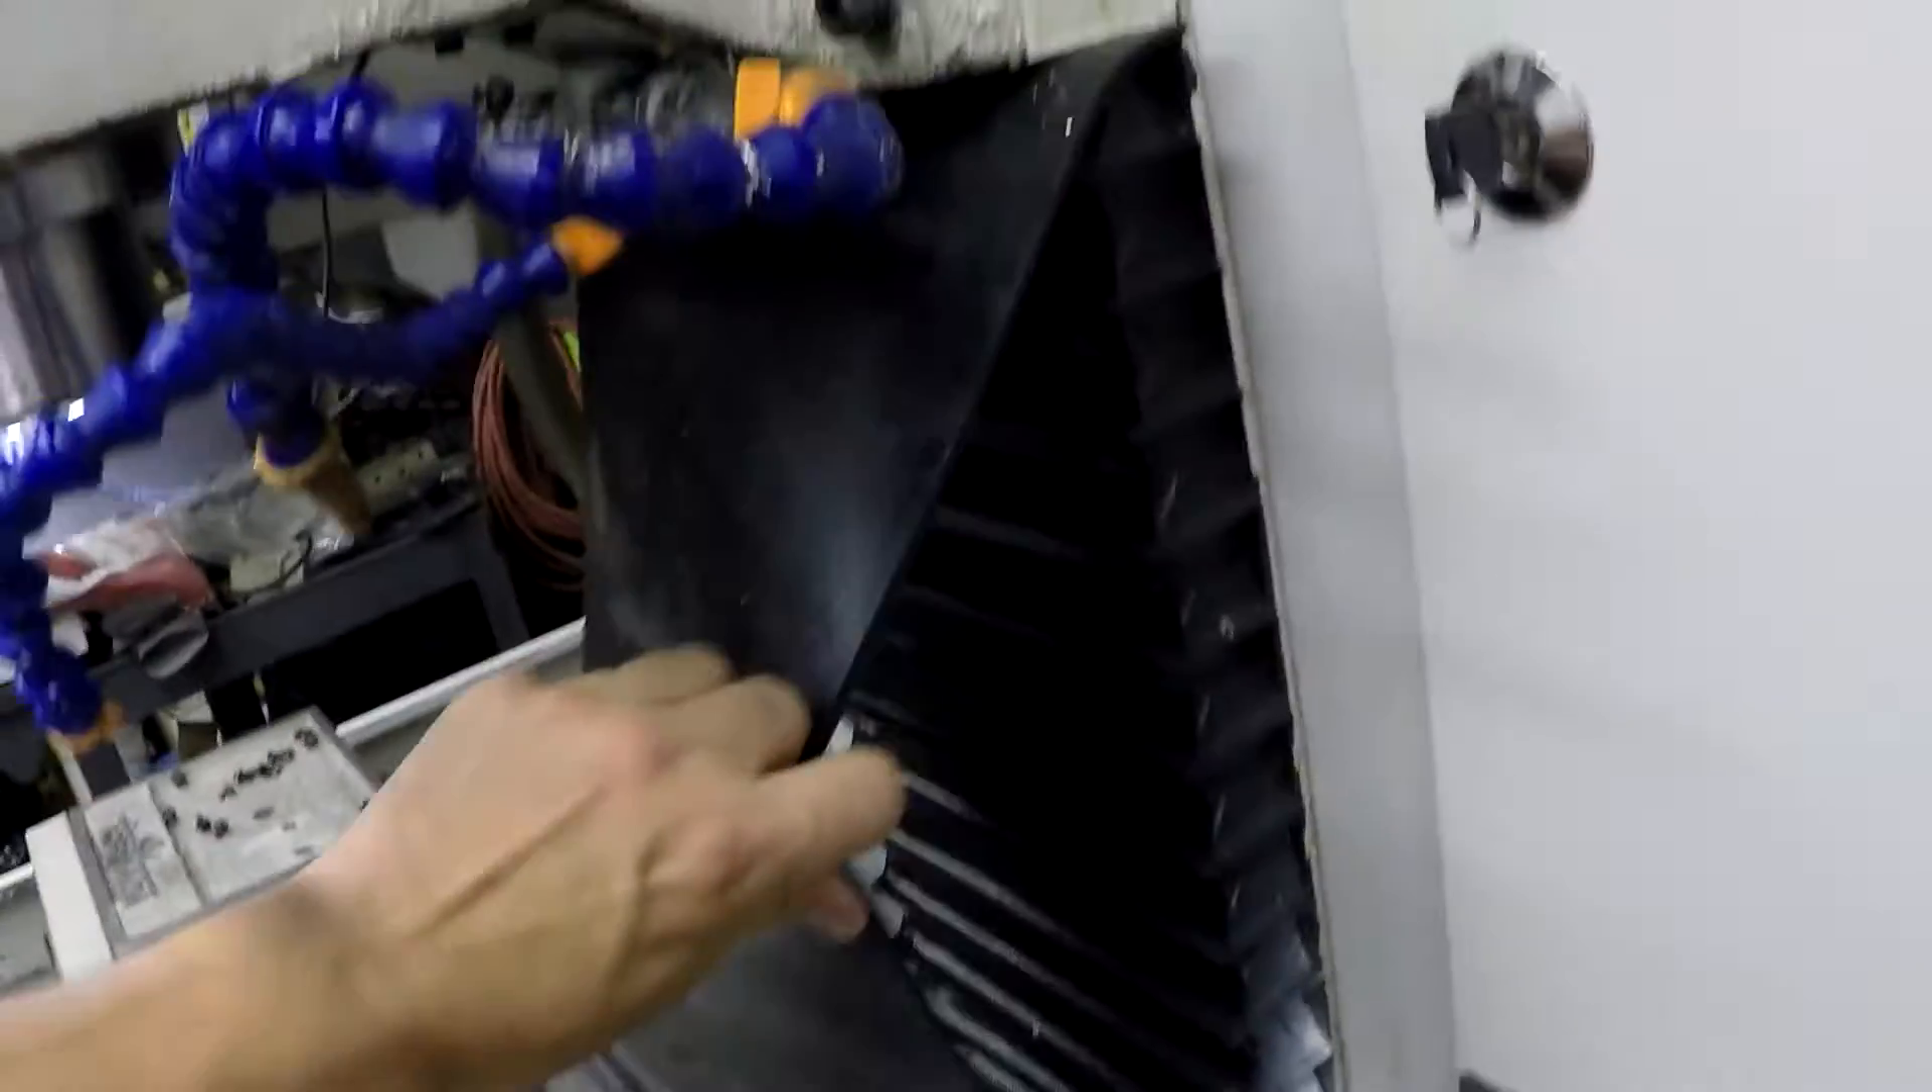In the meantime while I took this machine down replaced all the bellows and as you can see here we've put some rubber to cover the bellows which really saves a lot.